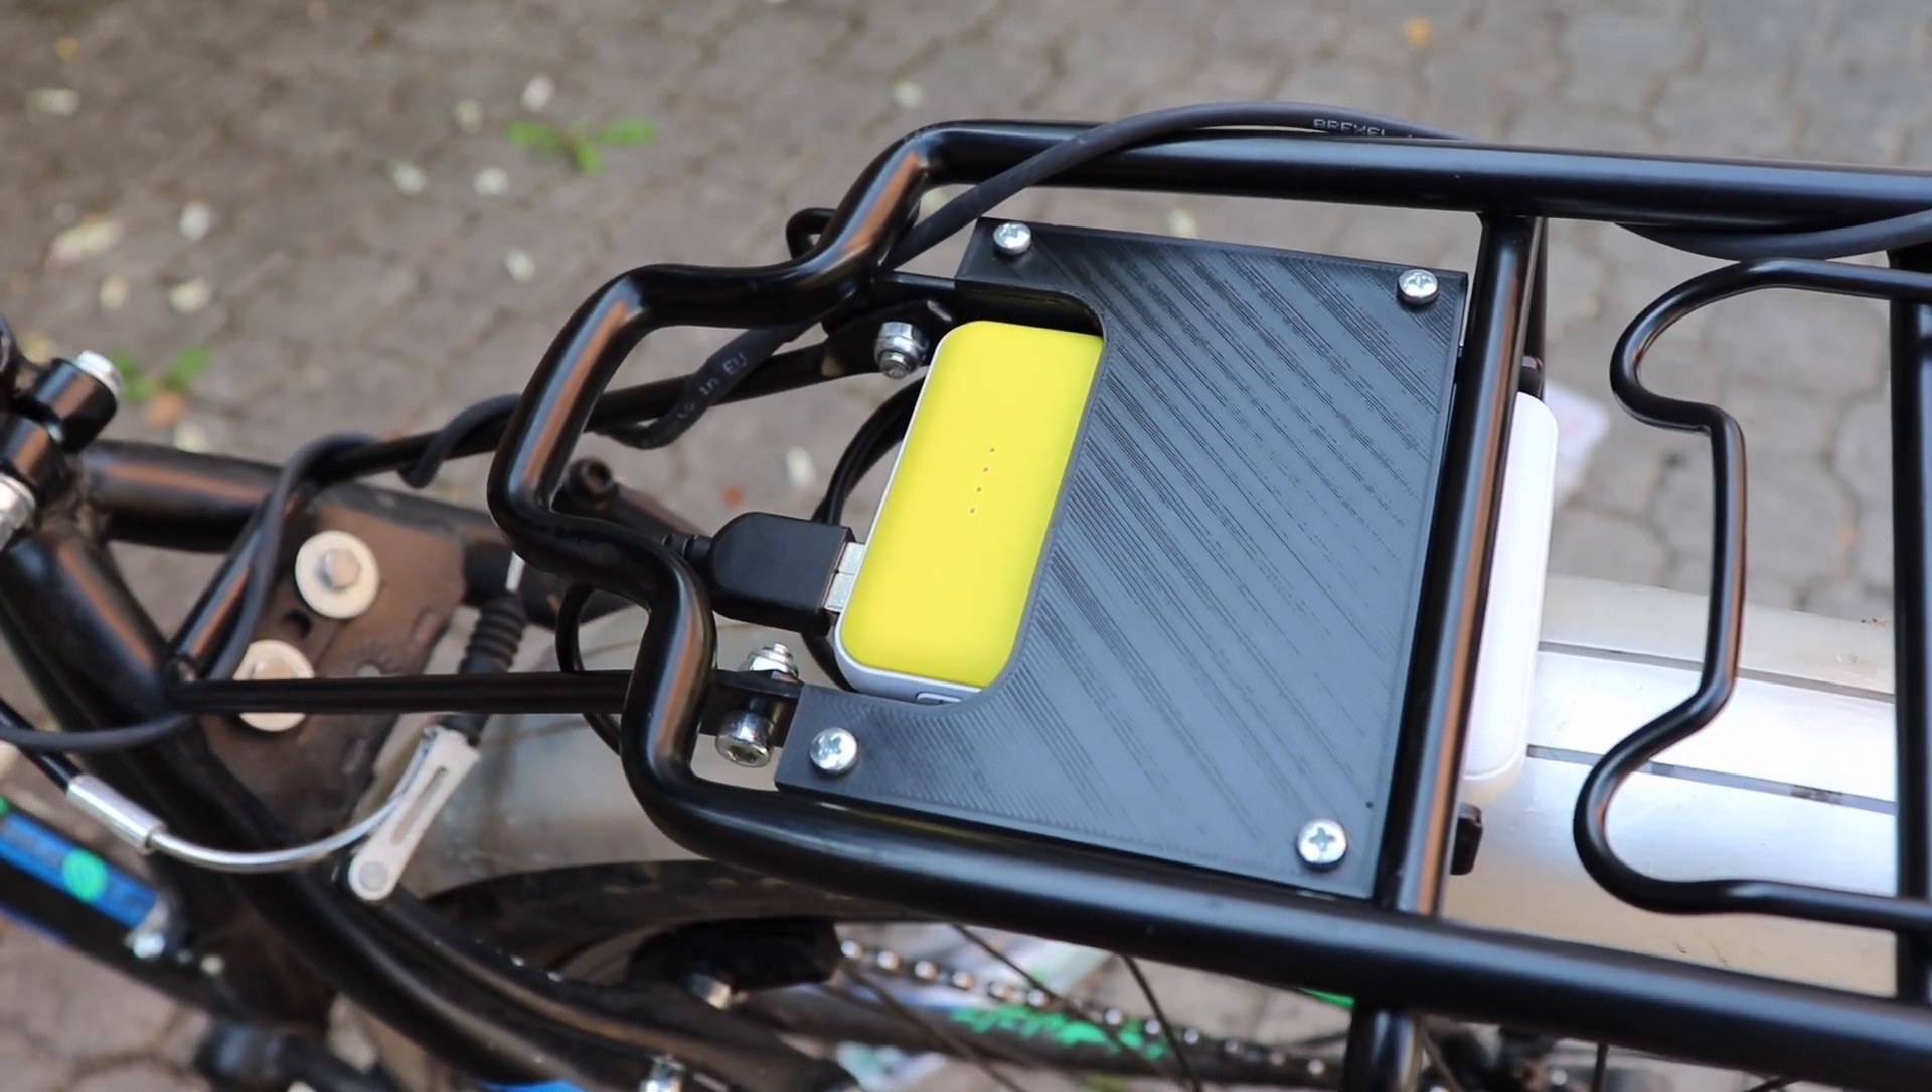Ho infilato il supporto al suo posto e ho avvitato il coperchio con quattro bulloni.